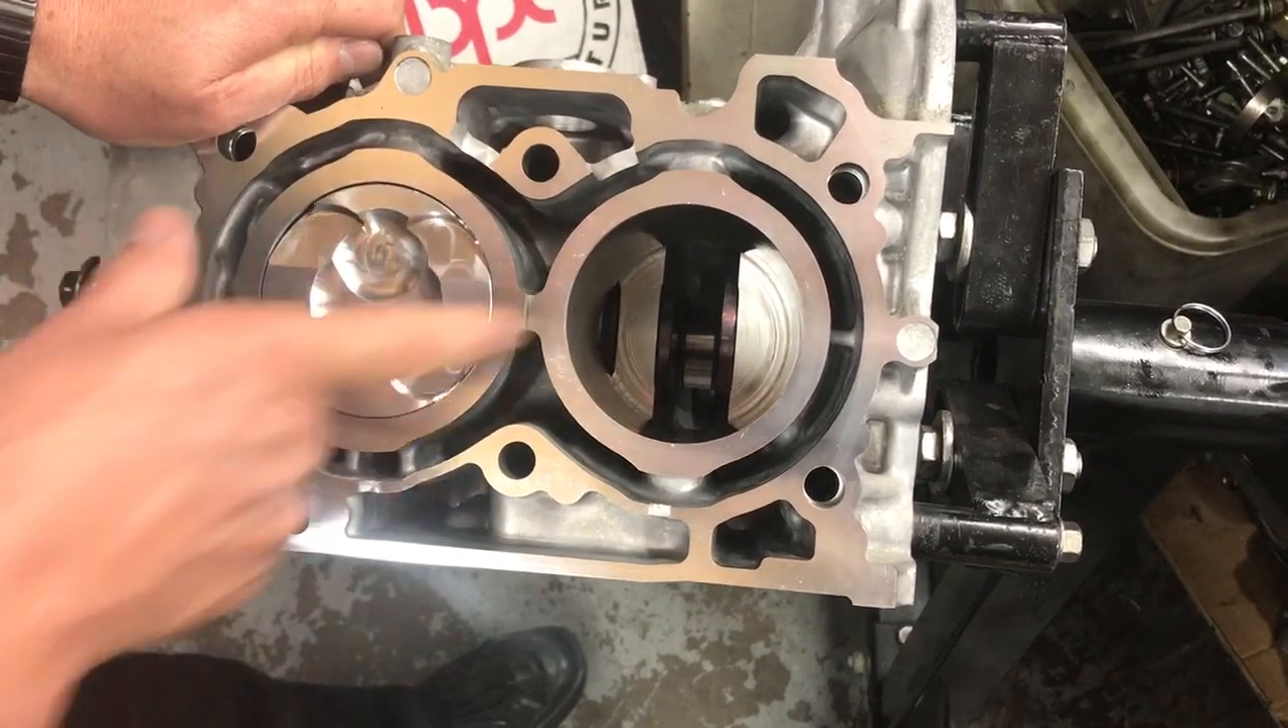We haven't put the final piston in the block yet so you can see what it looks like without a piston.